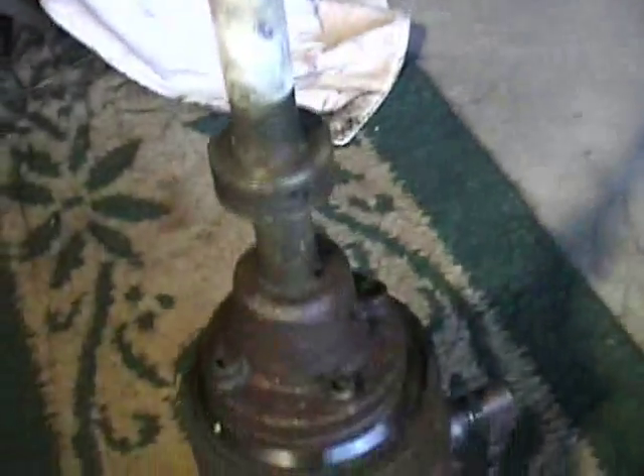Here is the transmission. Still got the prop shaft on it.